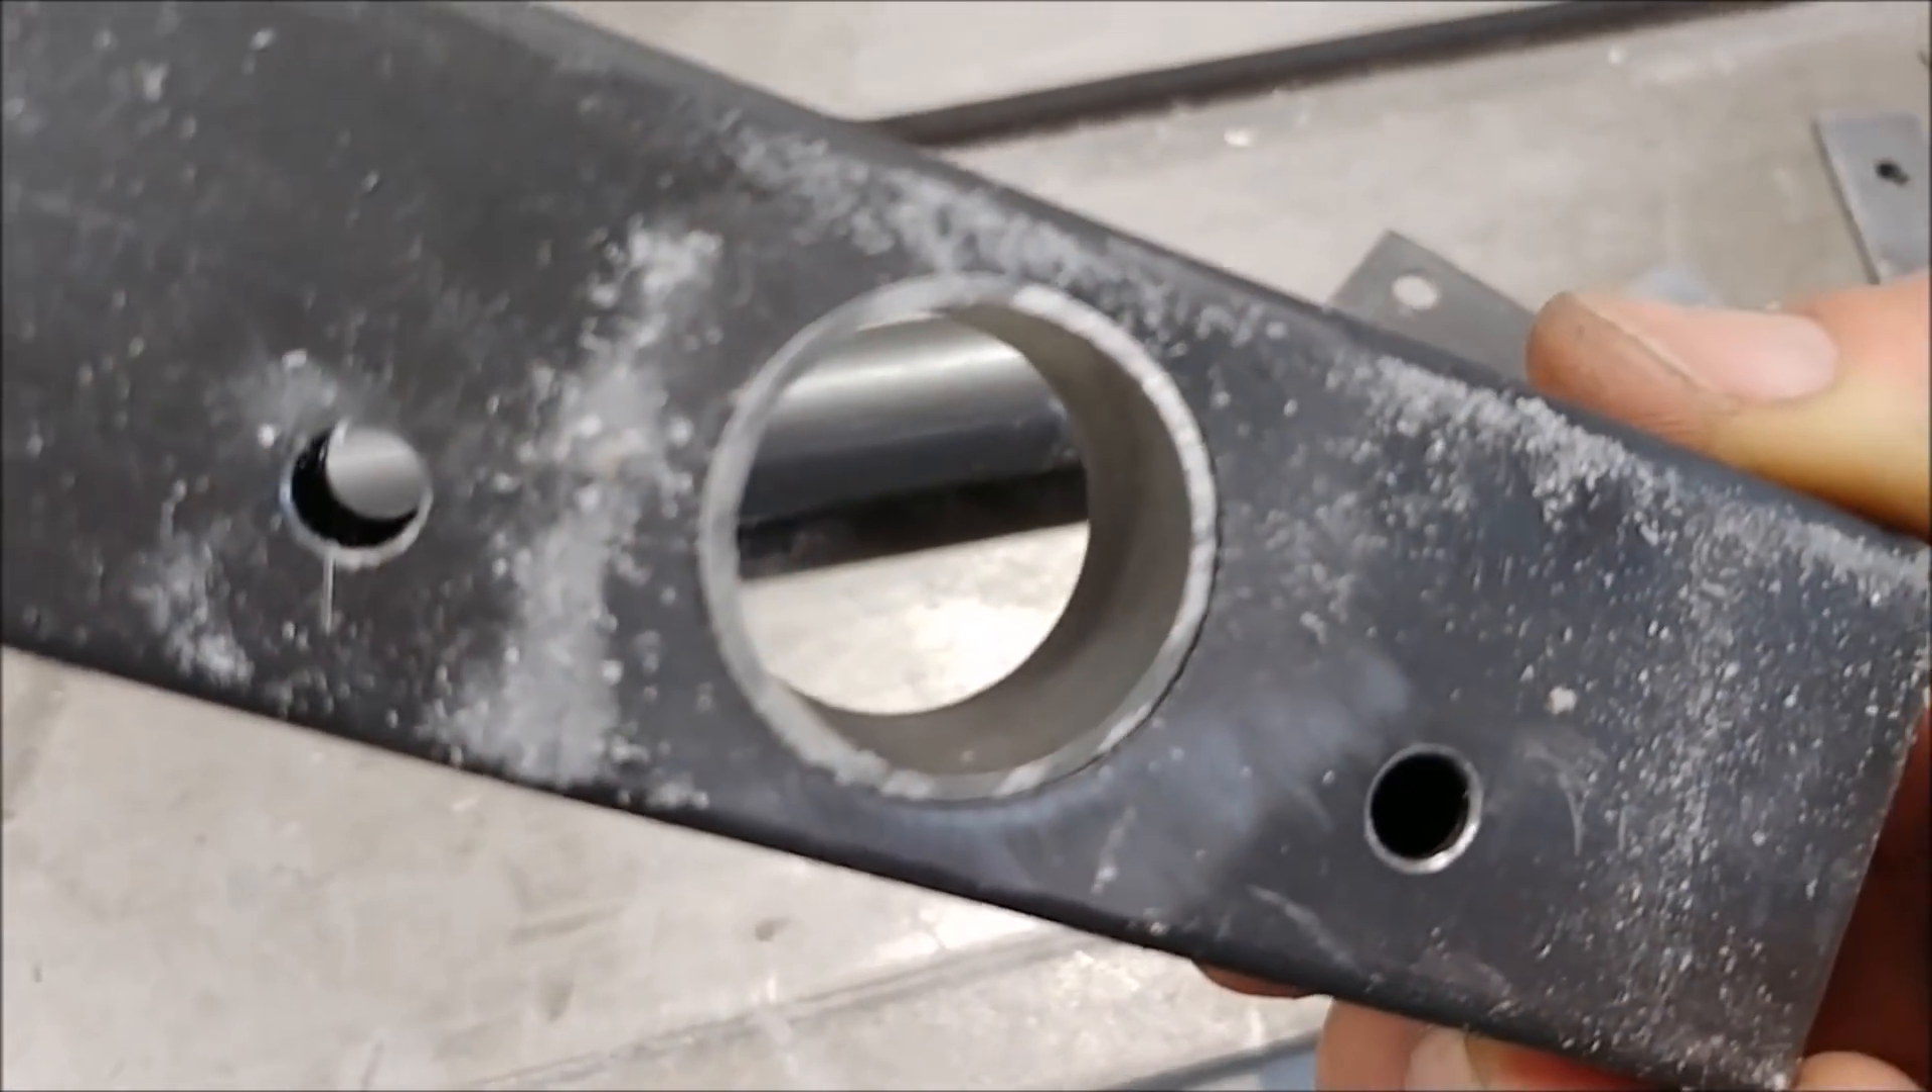I cut off a piece of tube and fit that into place that's going to be welded in to close that out.